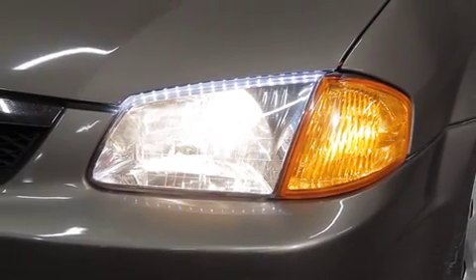You have successfully installed the Flex LED.